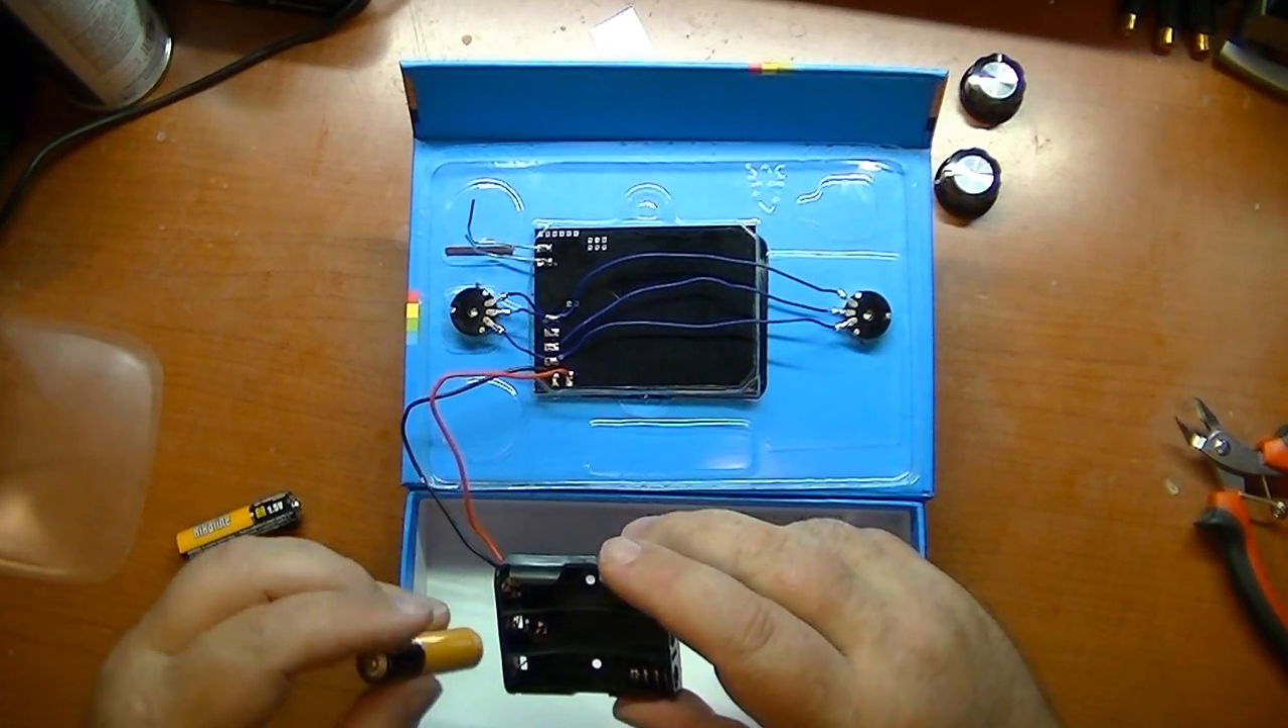So pretty much all the wiring is now complete.